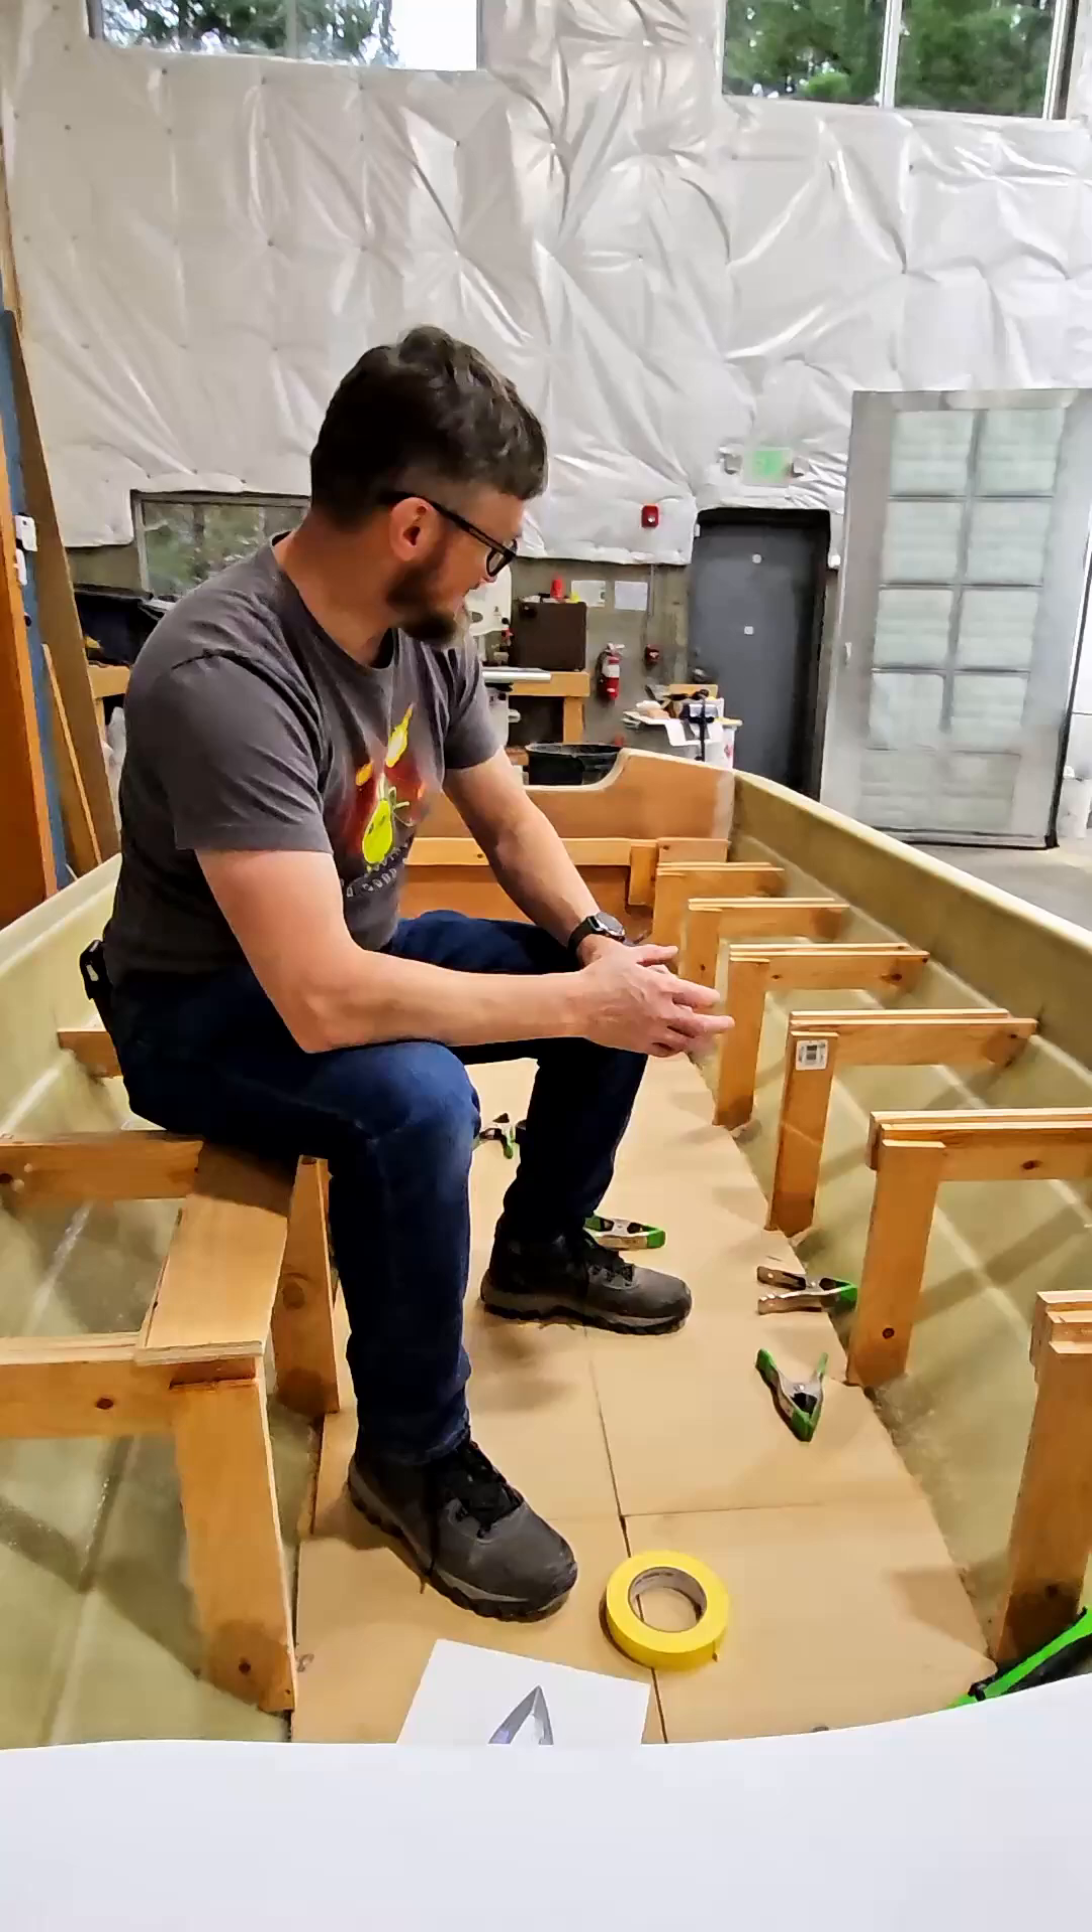We've got the framing in place for the side seats.